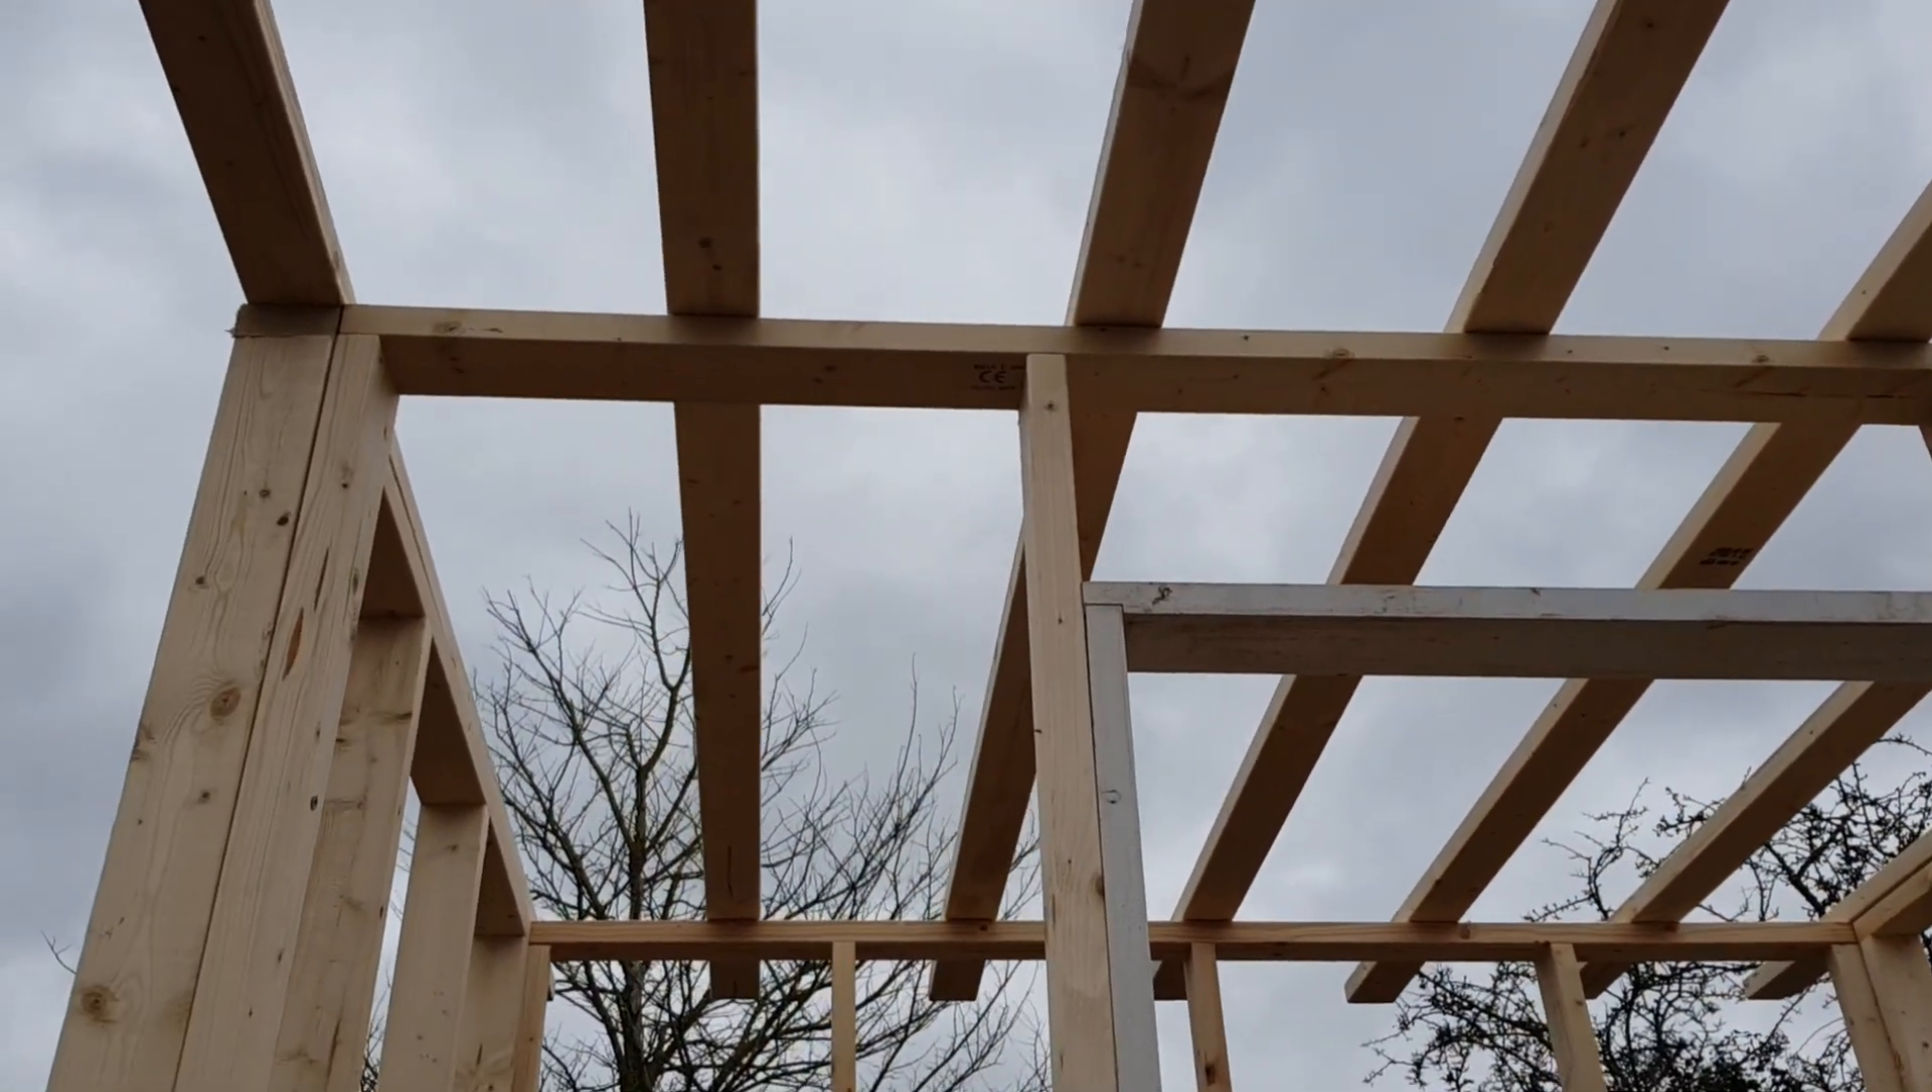That's pretty much done for the roof. Just need to slap some boards on it and a waterproof membrane.